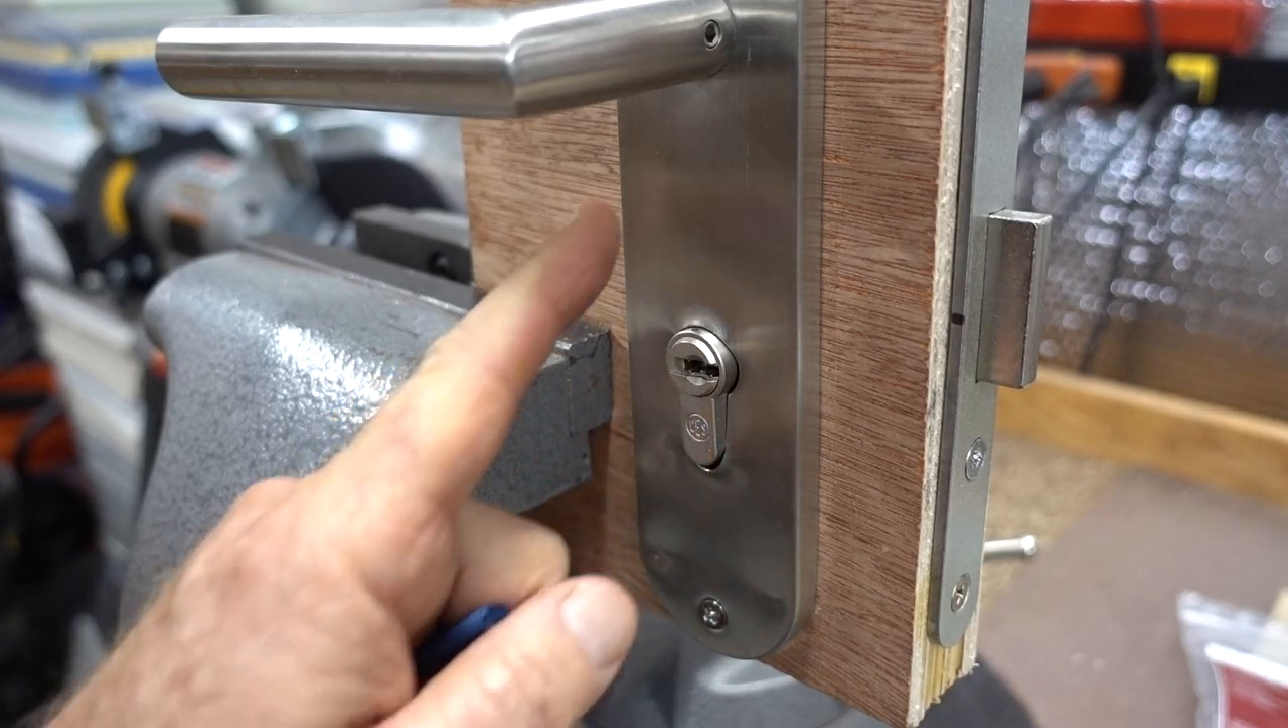I got this little CES dimple lock installed. It normally wouldn't be sticking out this far.